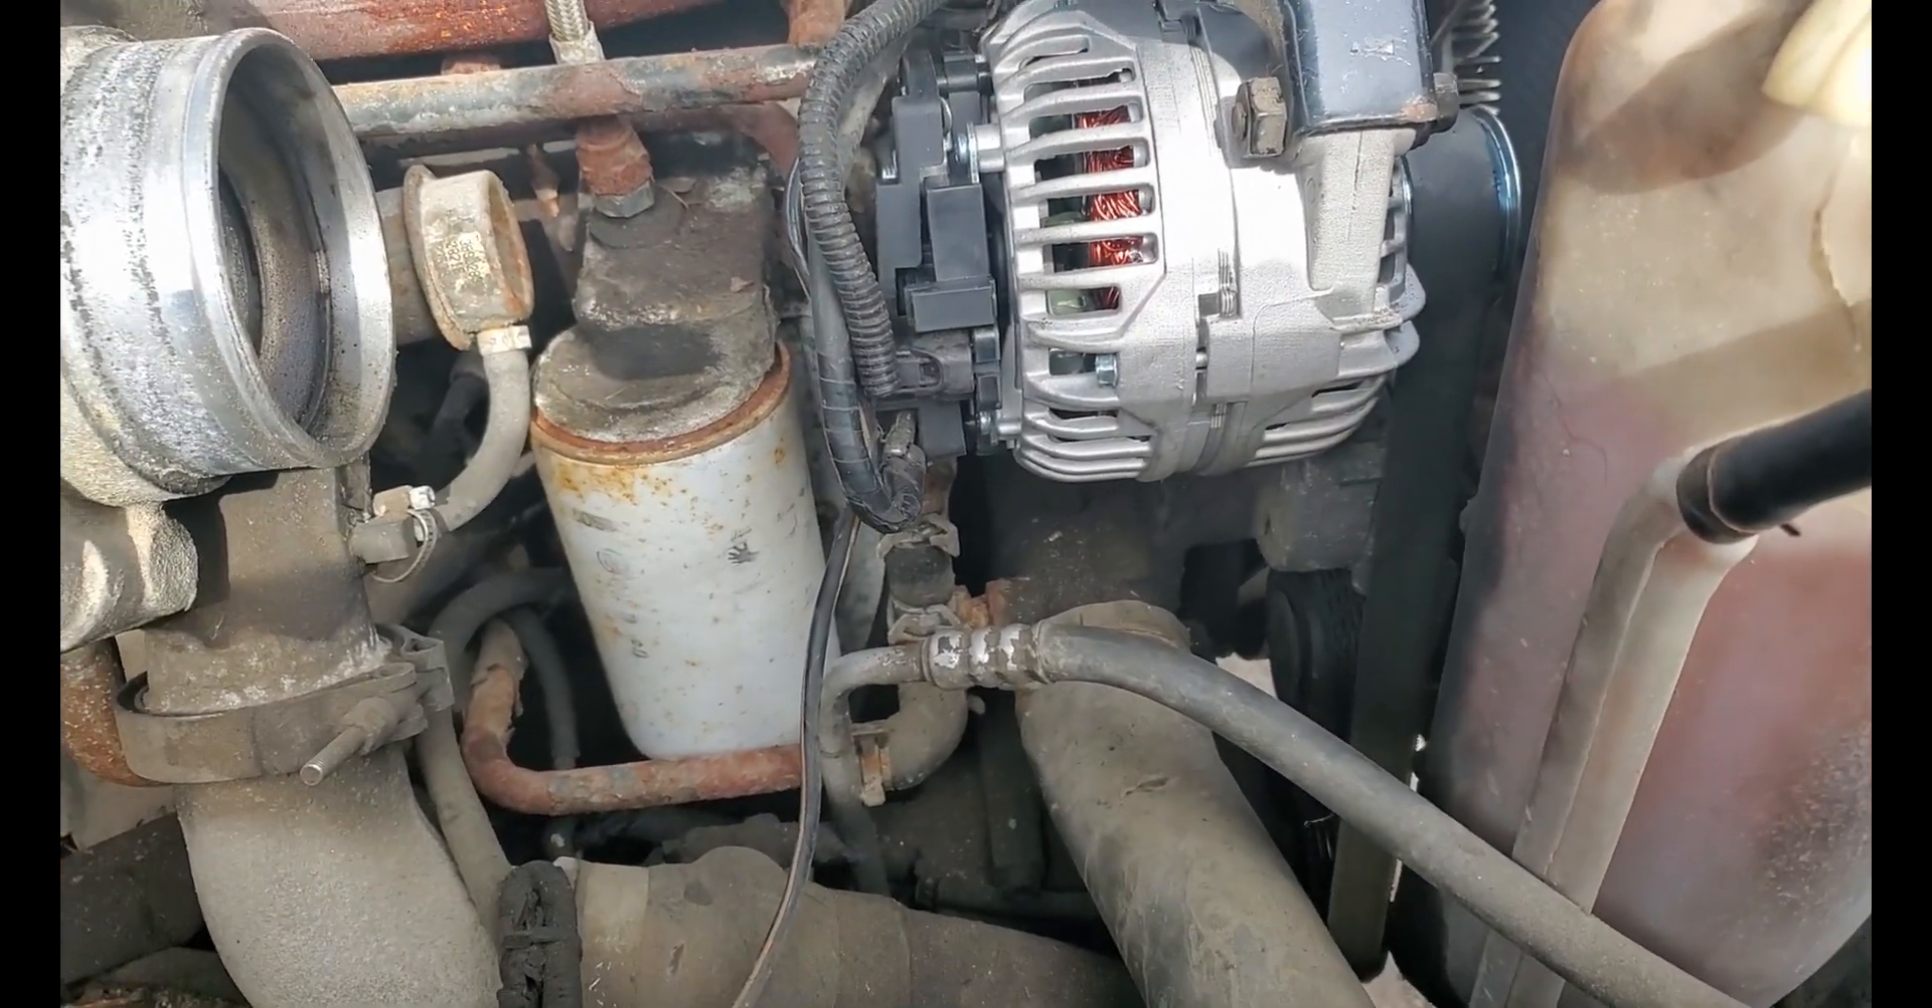Now the new alternator is on.